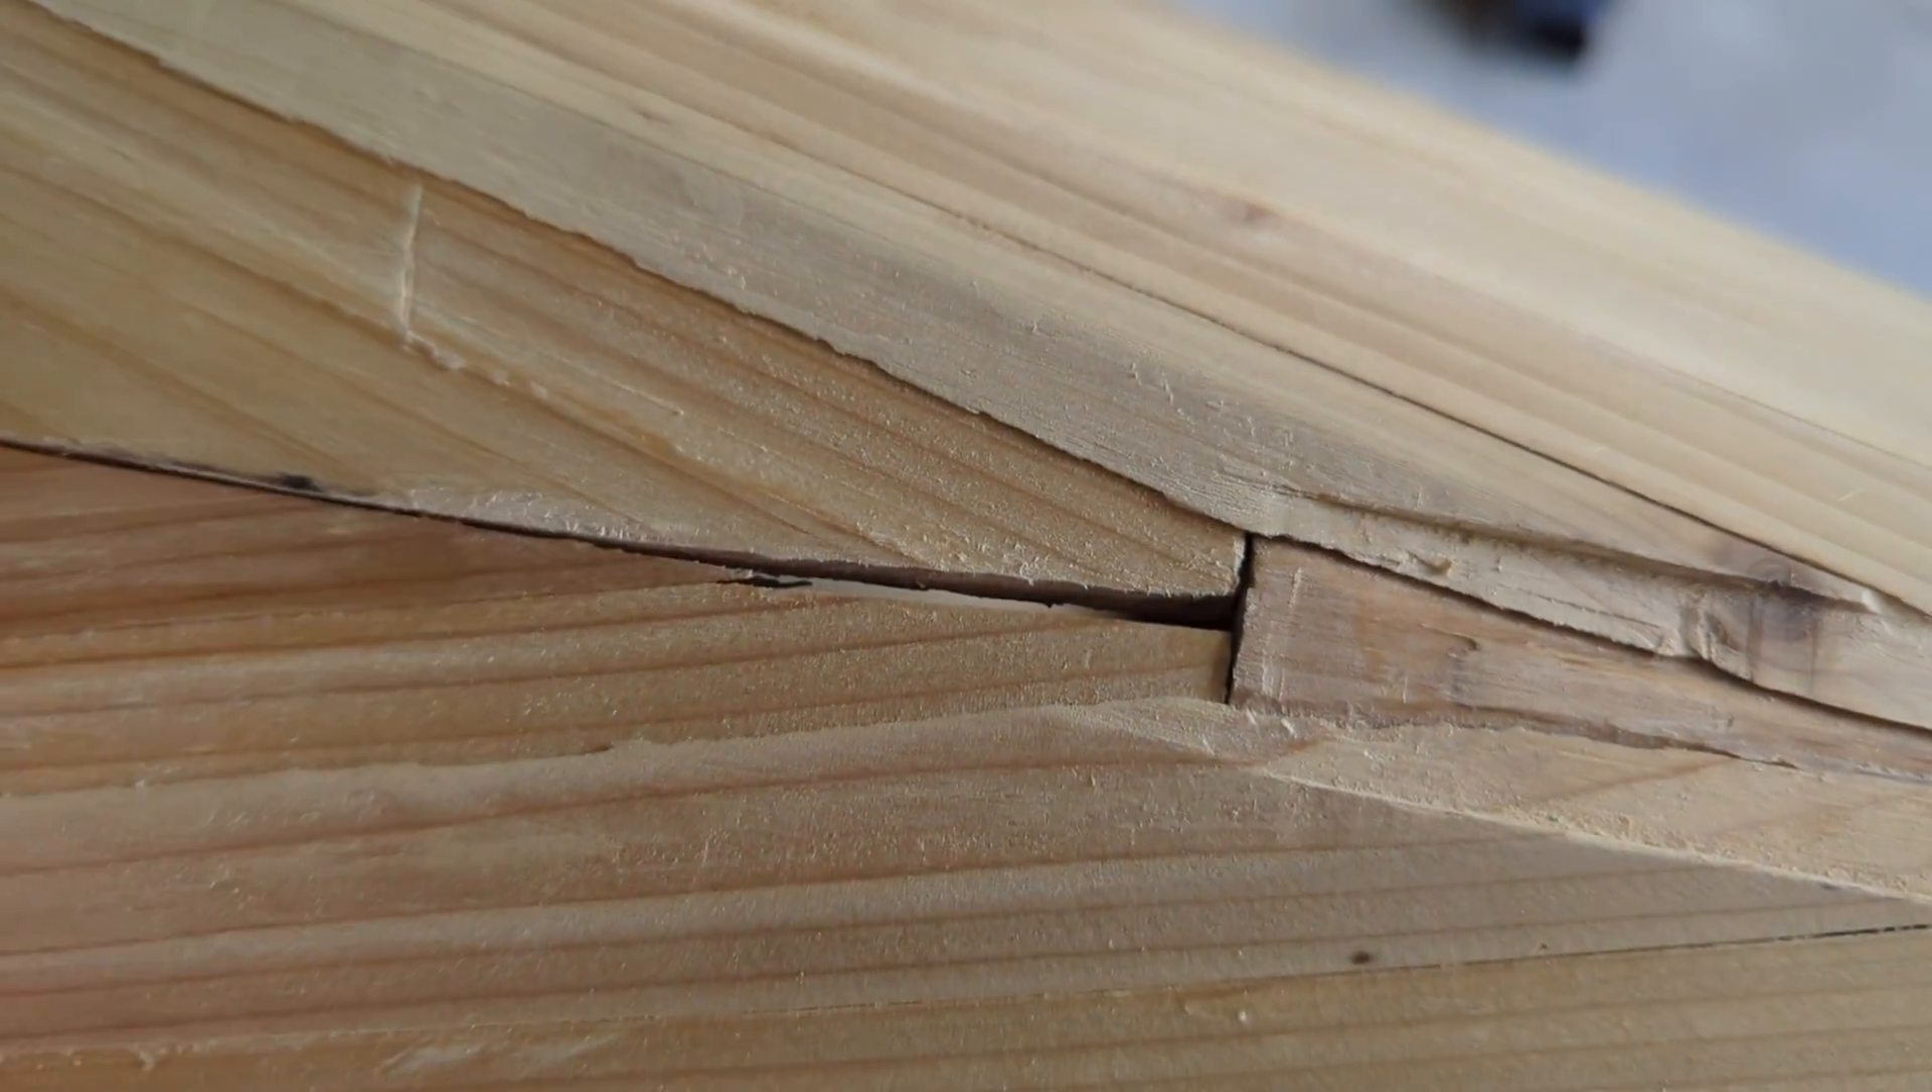And there's some Gaps where It didn't glue Very well From the wall To the inner stem.